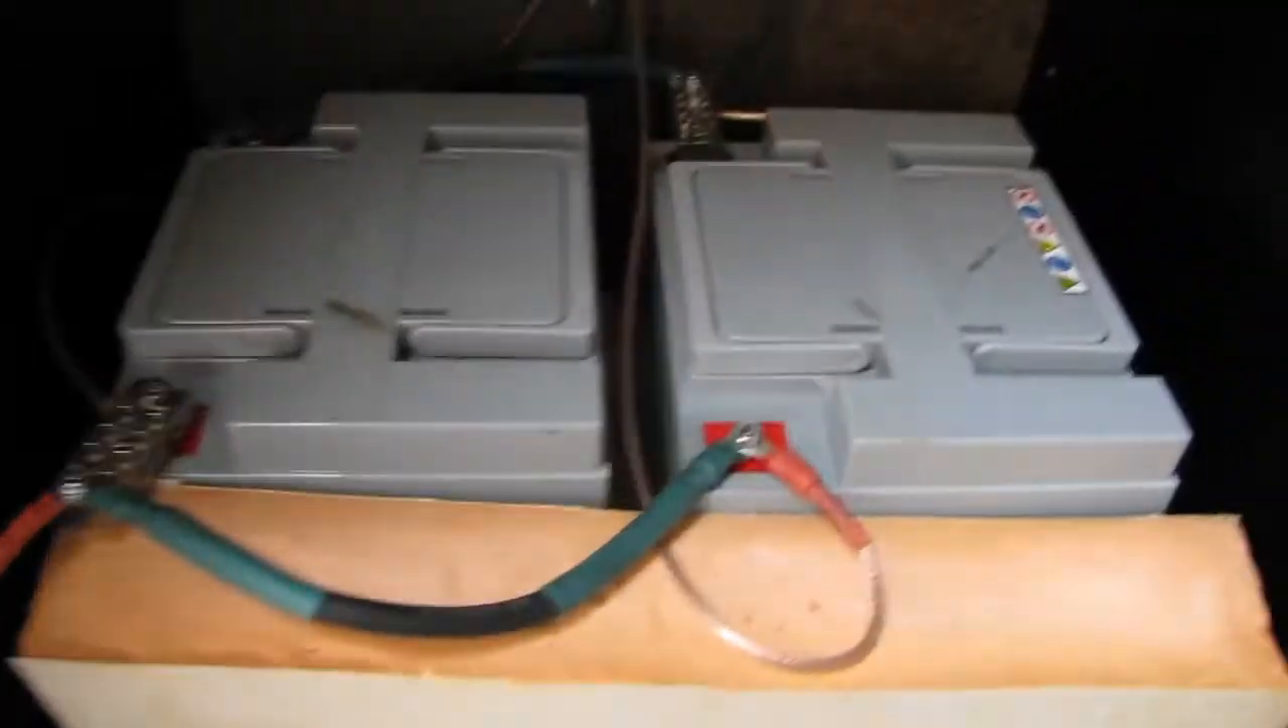Right, so I've got it all hooked back up and I've got the batteries installed with the terminals on there.